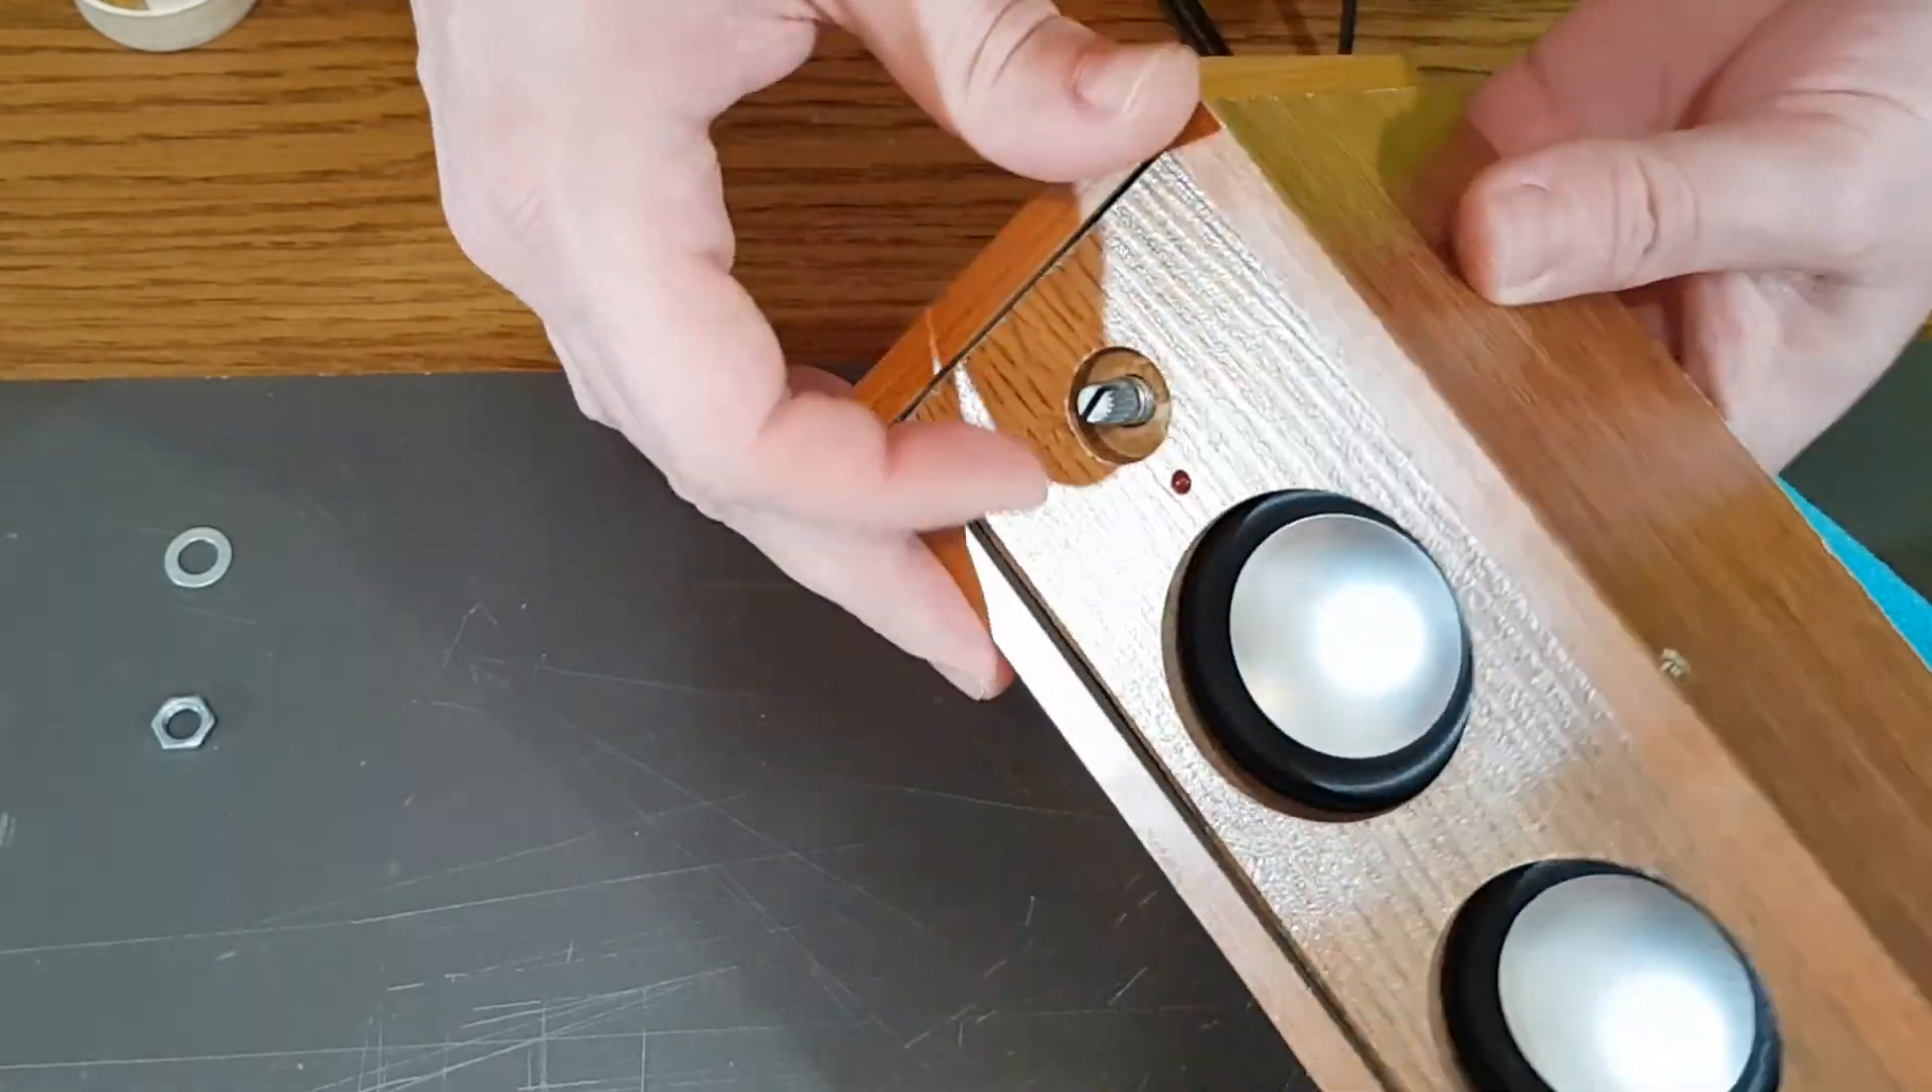The speakers are almost finished. I need to connect the potentiometer and fix it in position.